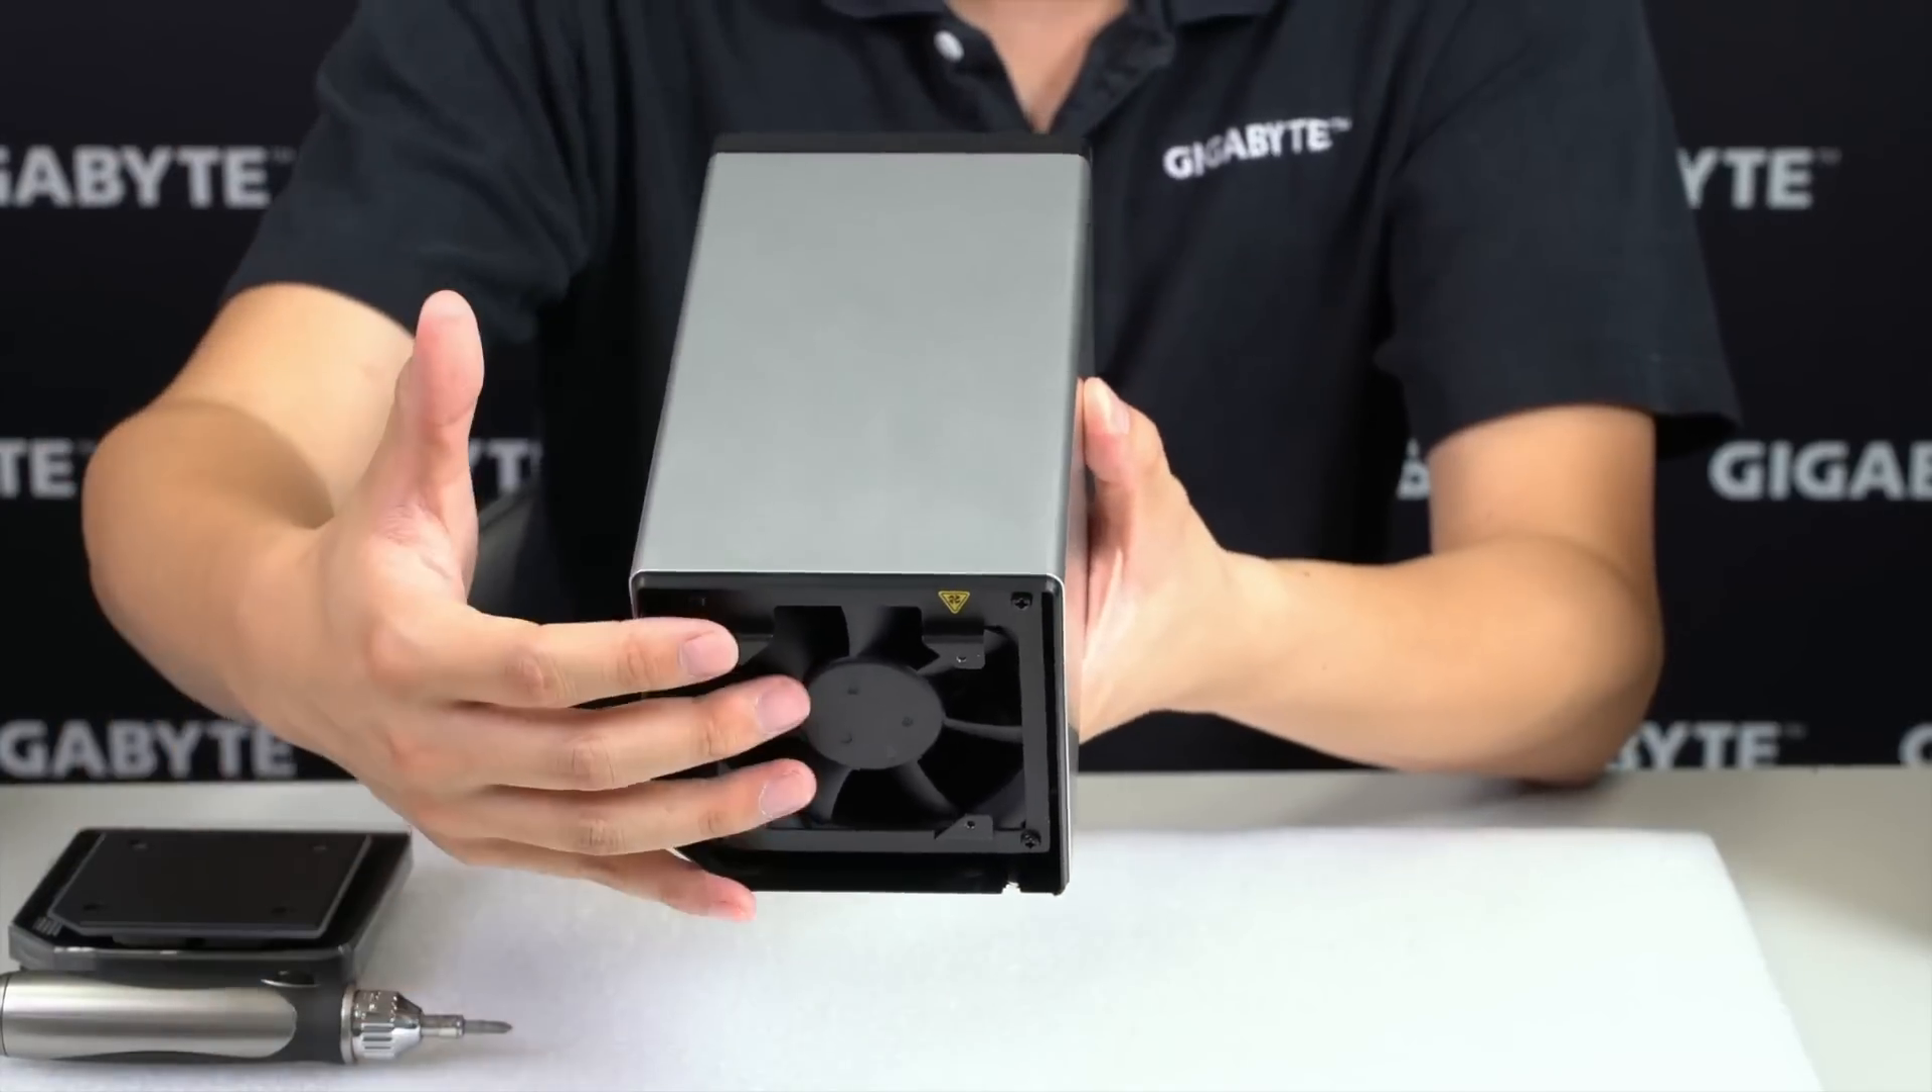Now once we have that backing removed you can actually see the fan underneath.